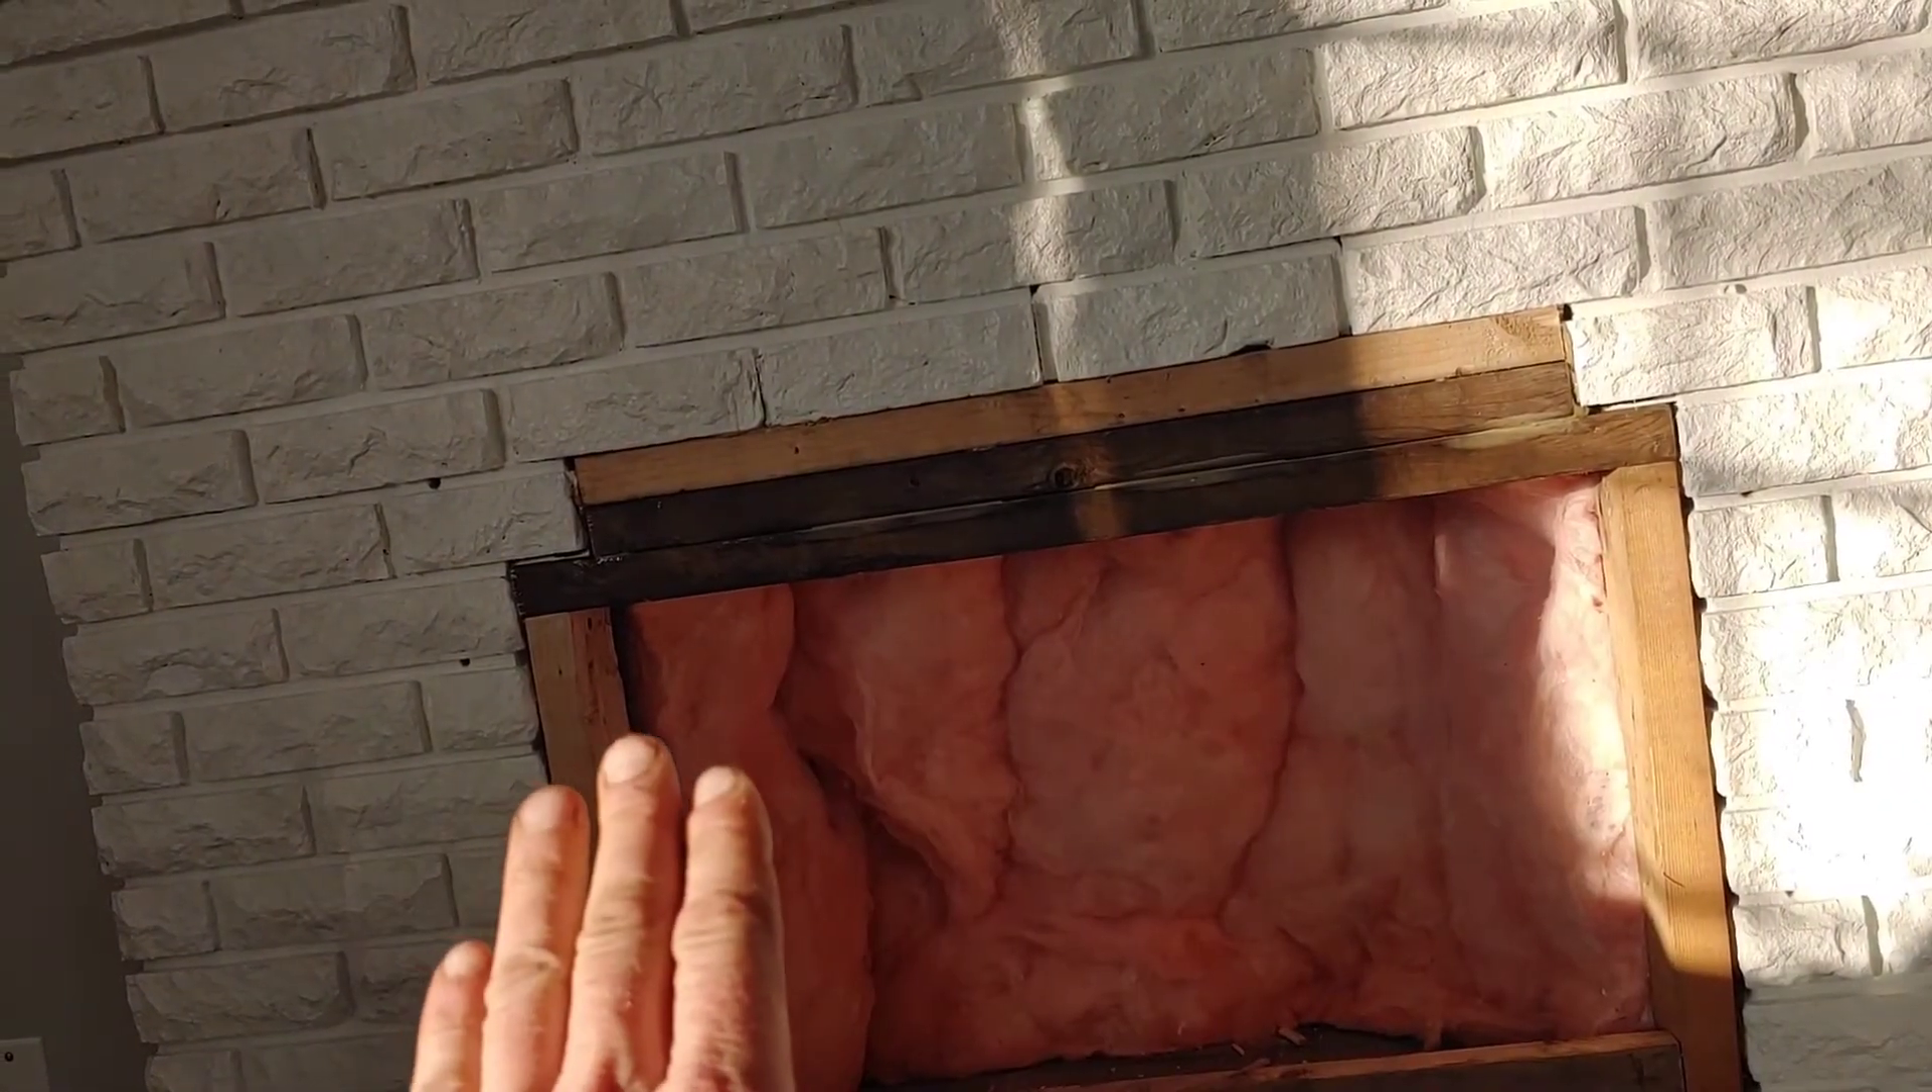I've put some fiberglass bat insulation on the inside of the firebox.